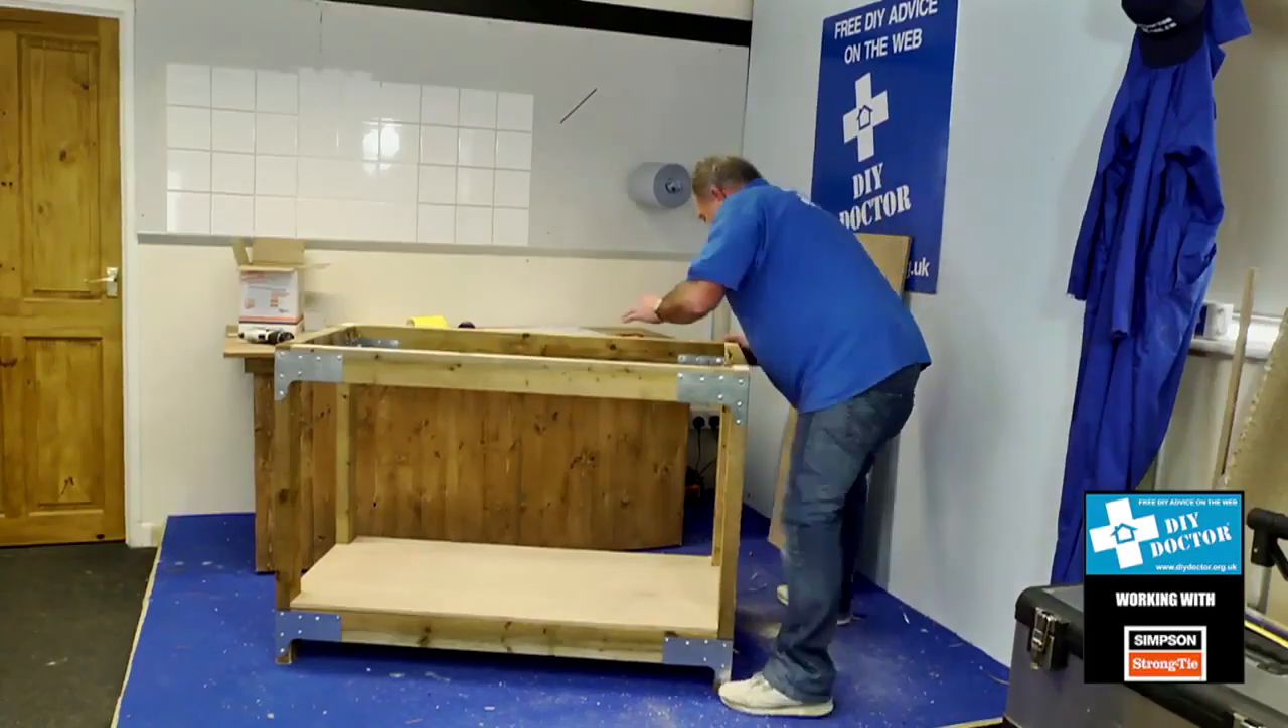And there we have a shelf made for our workbench.